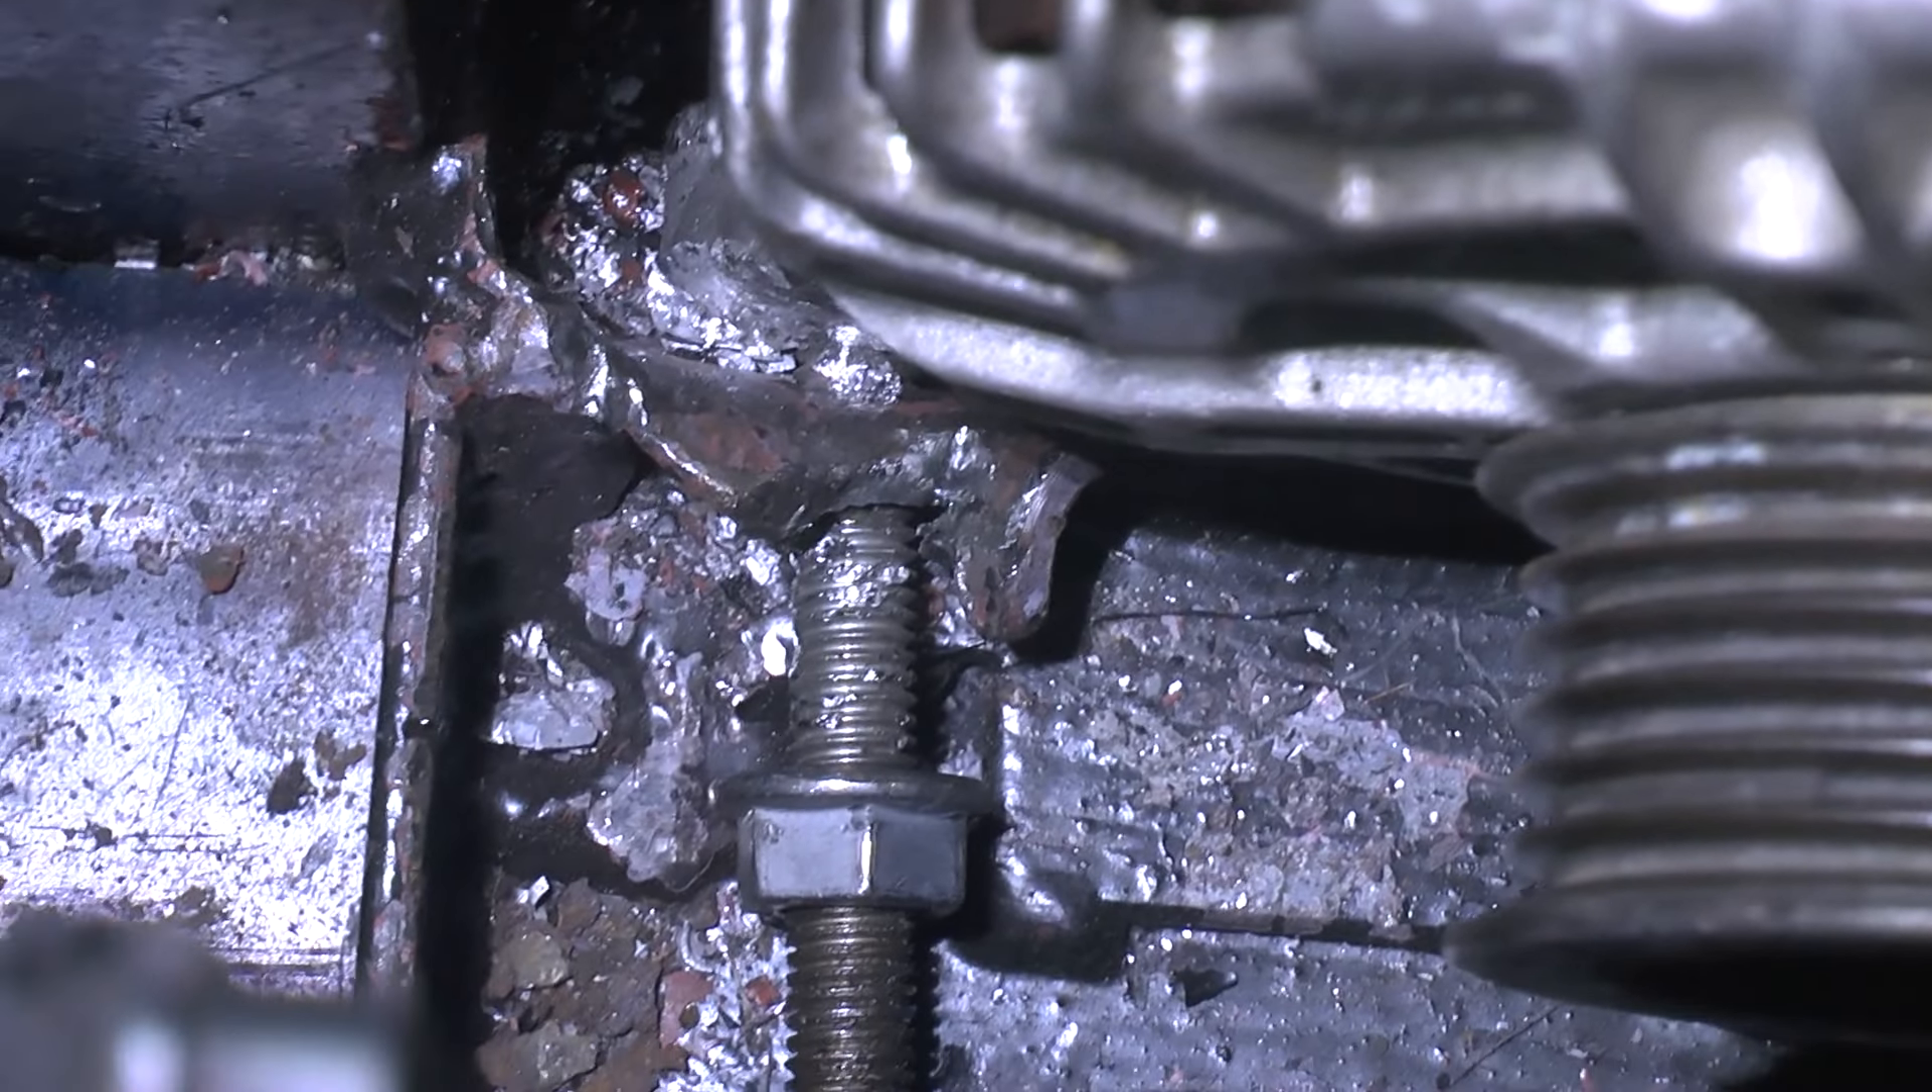I haven't actually achieved the goal which was to remove that bolt or to cut it in half.